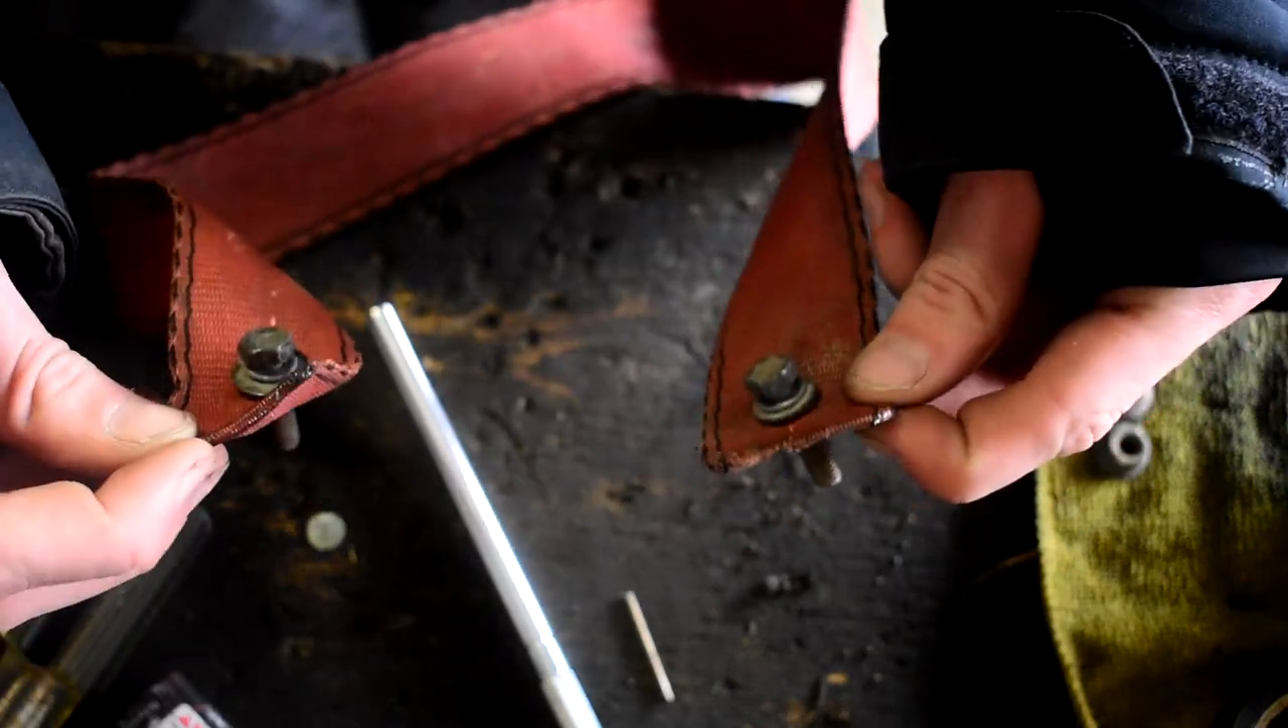Now we got our strap with two bolts in it.